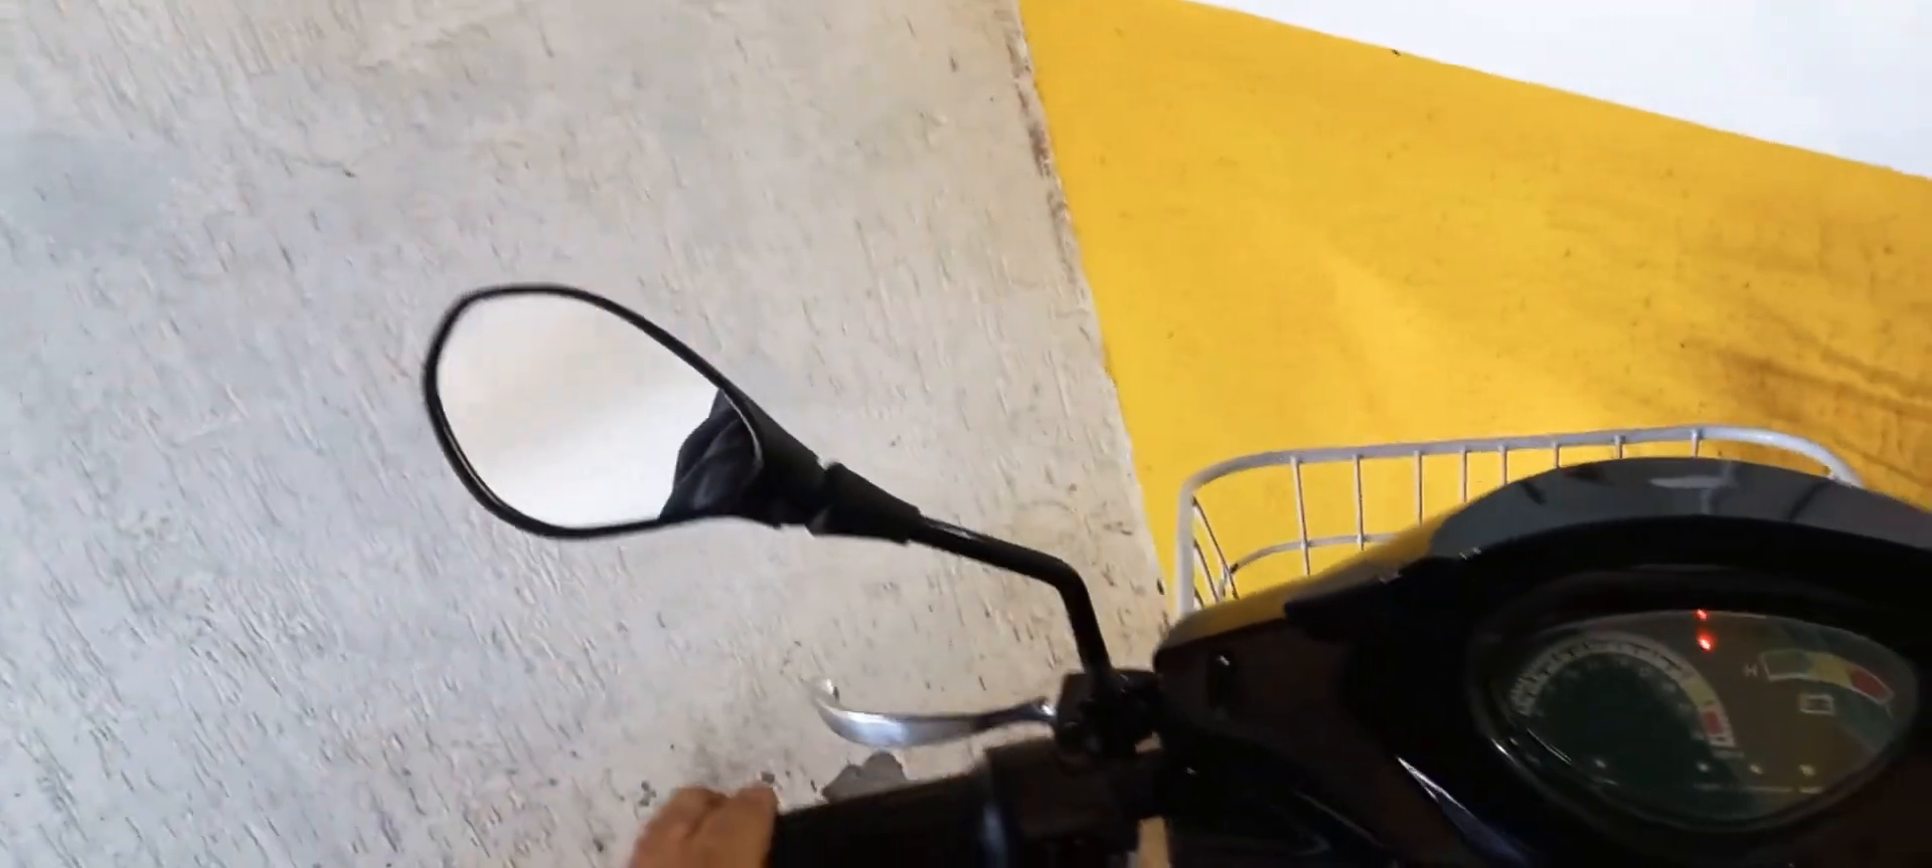Espelhinho de moto. Colocado, ó. Instalado, pessoal.